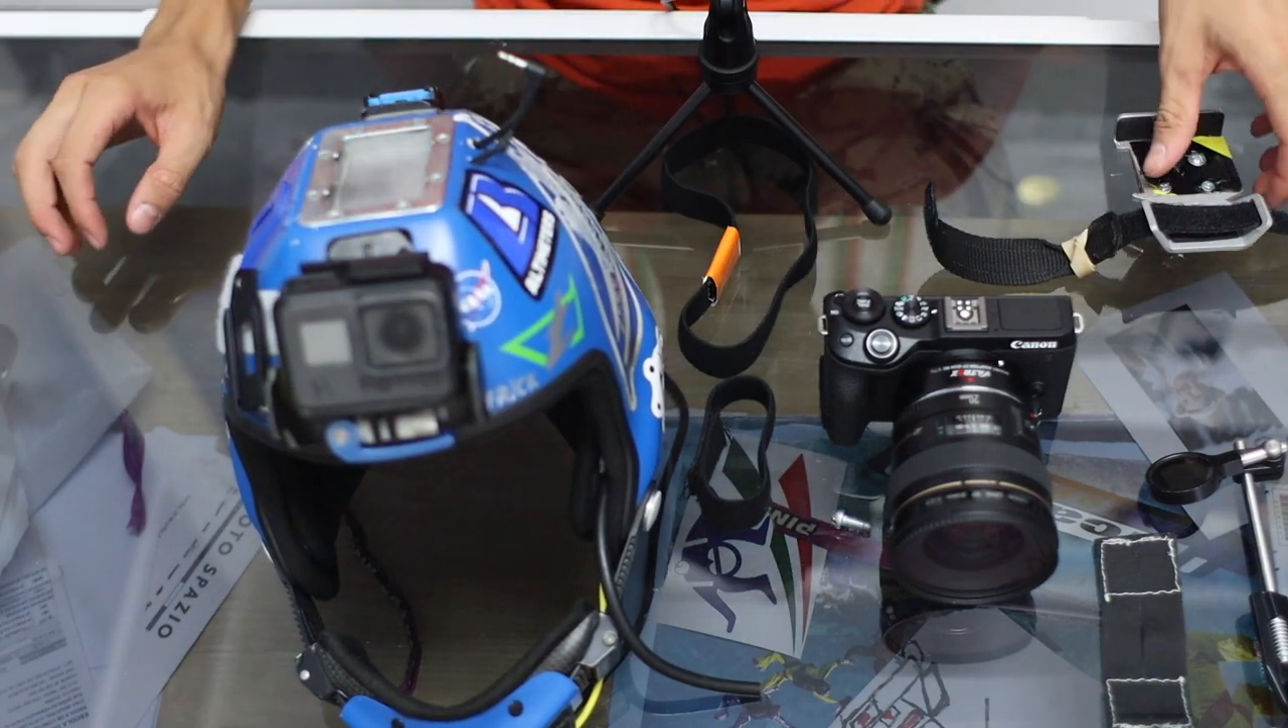So now we have our gopro on.